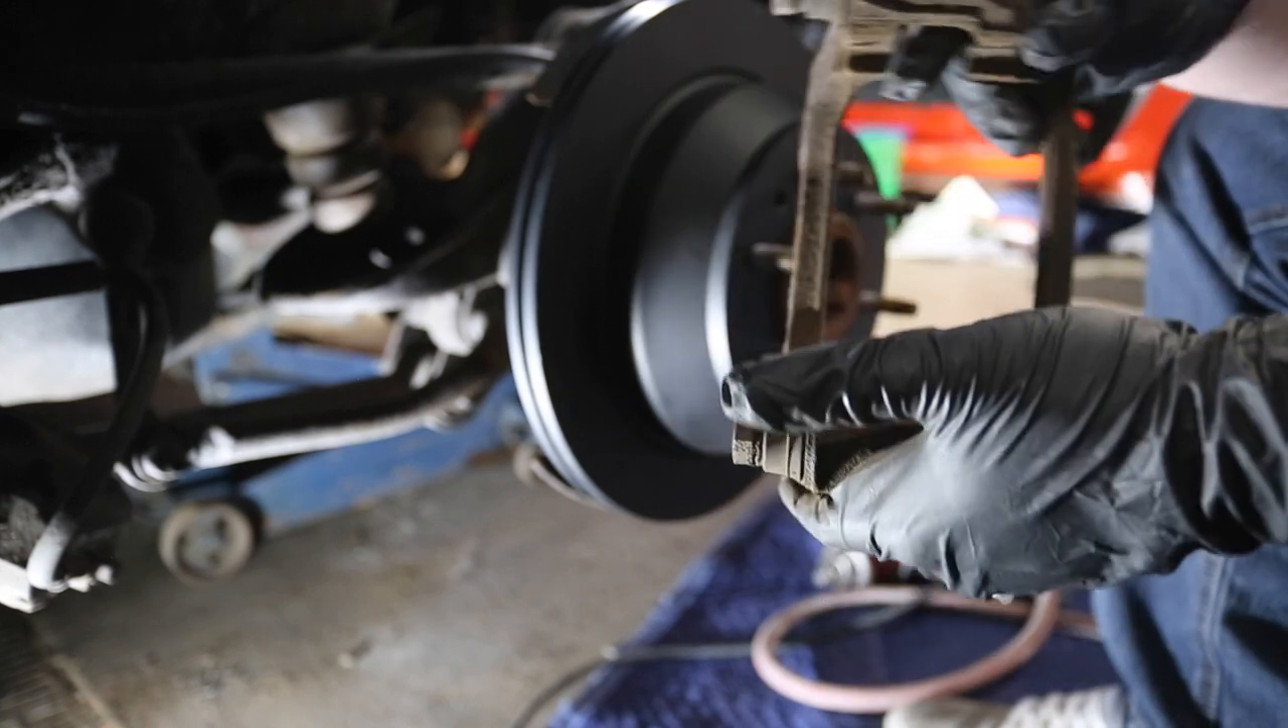Now that we have the rotor on, we have to put new brake pads in the bracket.